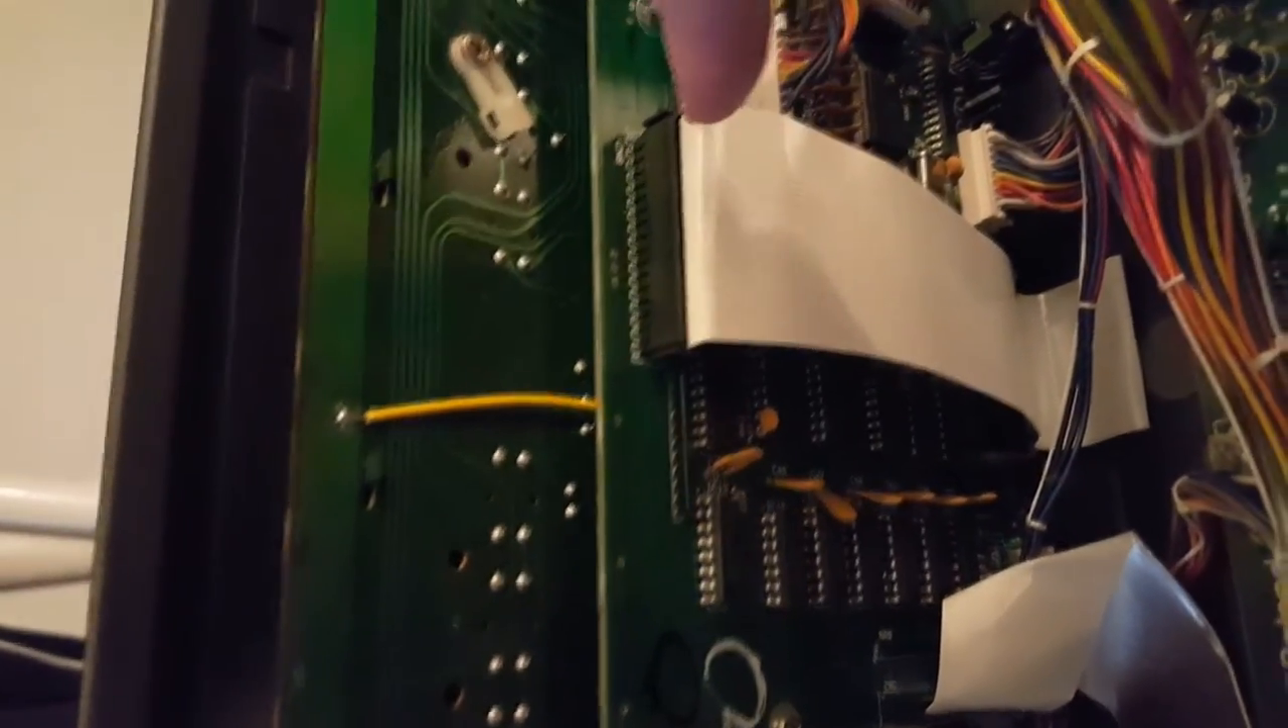And also I I fitted this flat cable back where it belongs.